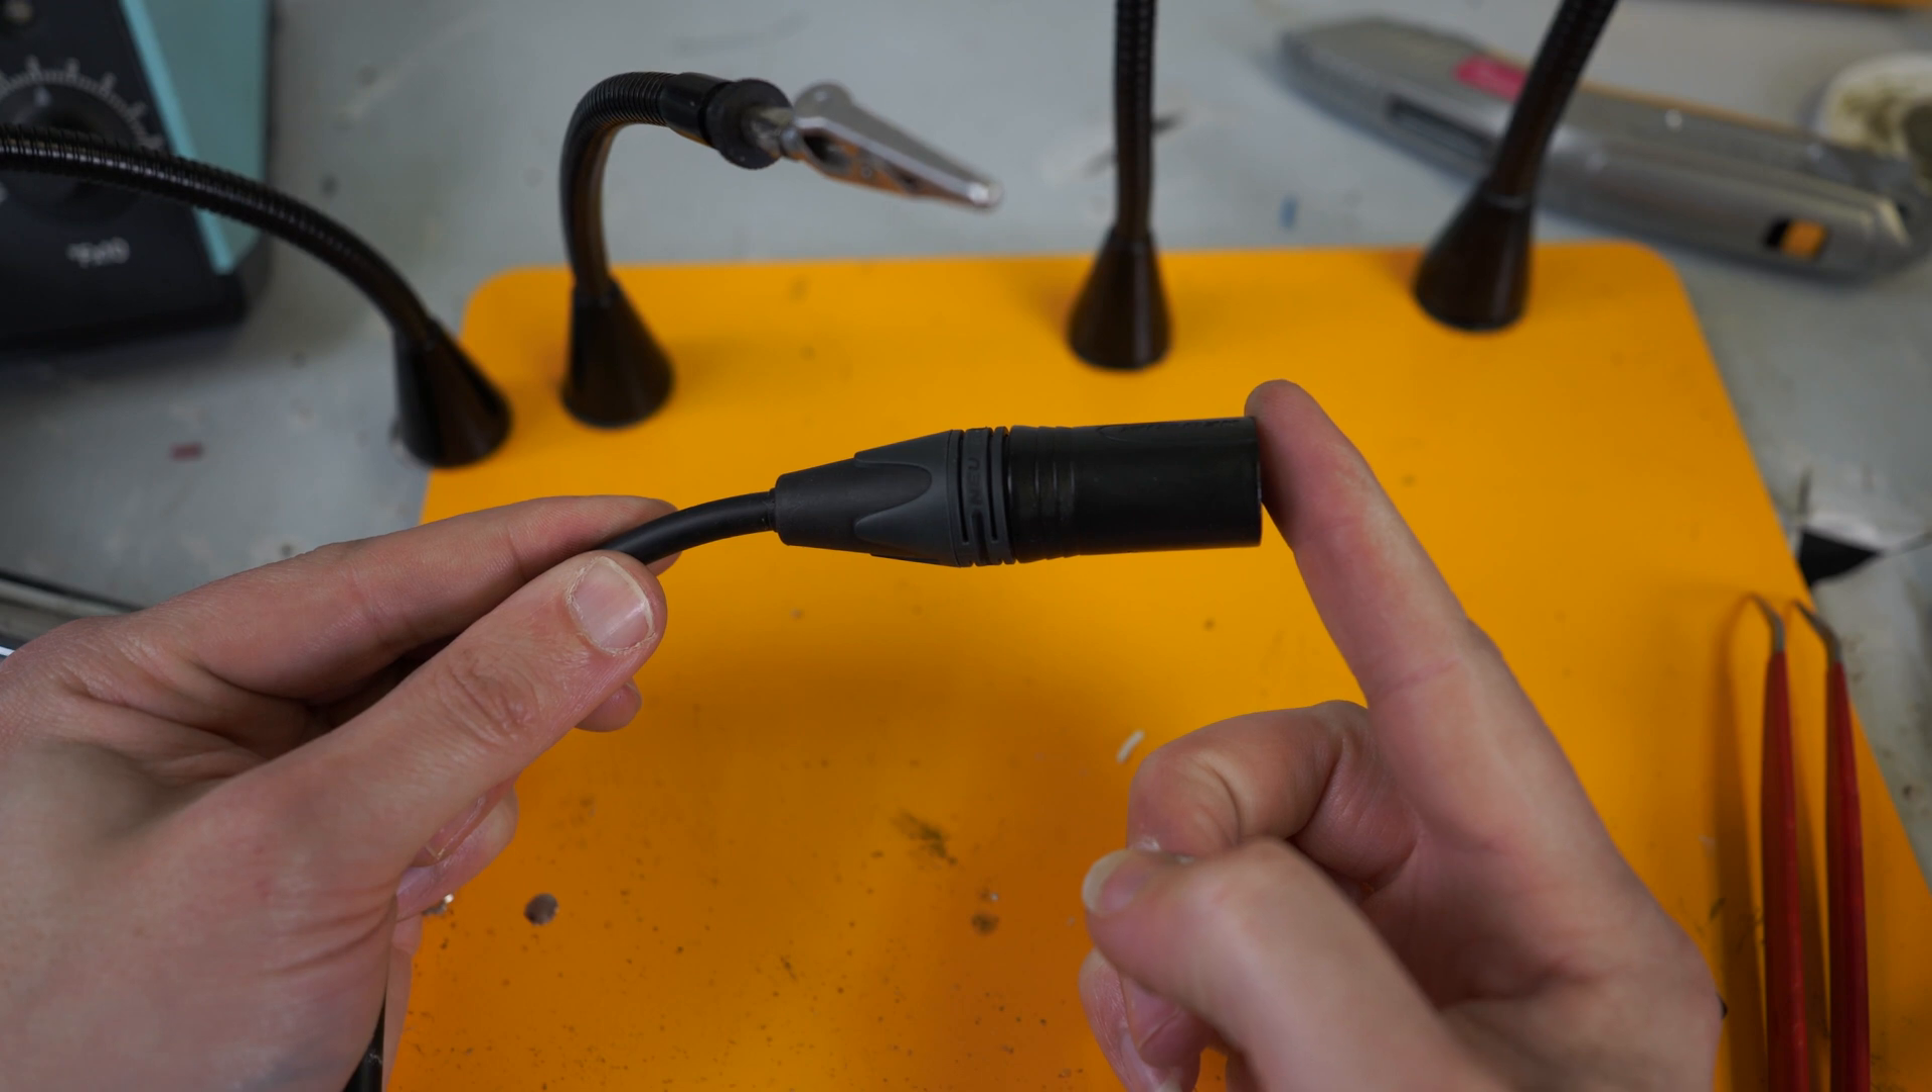And there you go. There's the male side of the cable.